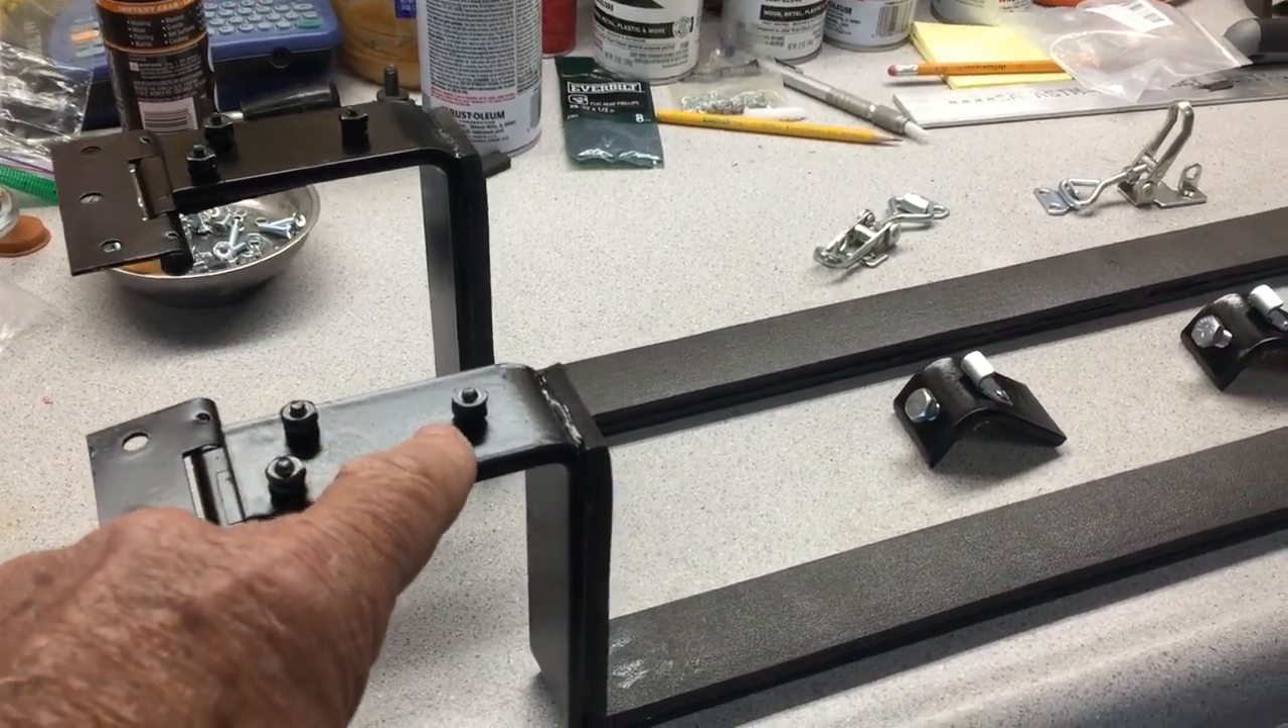And then on one end, which will be the front of the trailer, I have a hinge here. It's a four inch hinge that's bolted on.